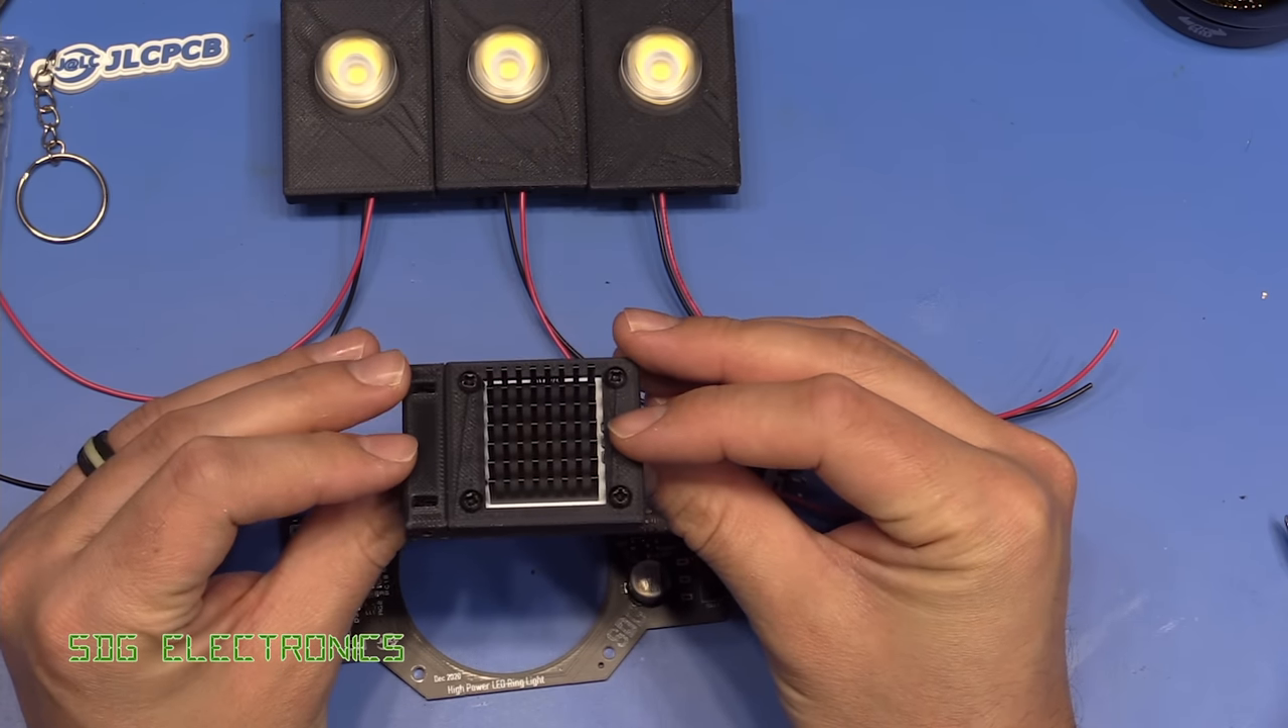So that's the LEDs fitted into the LED mounts with the four self-tapping screws.